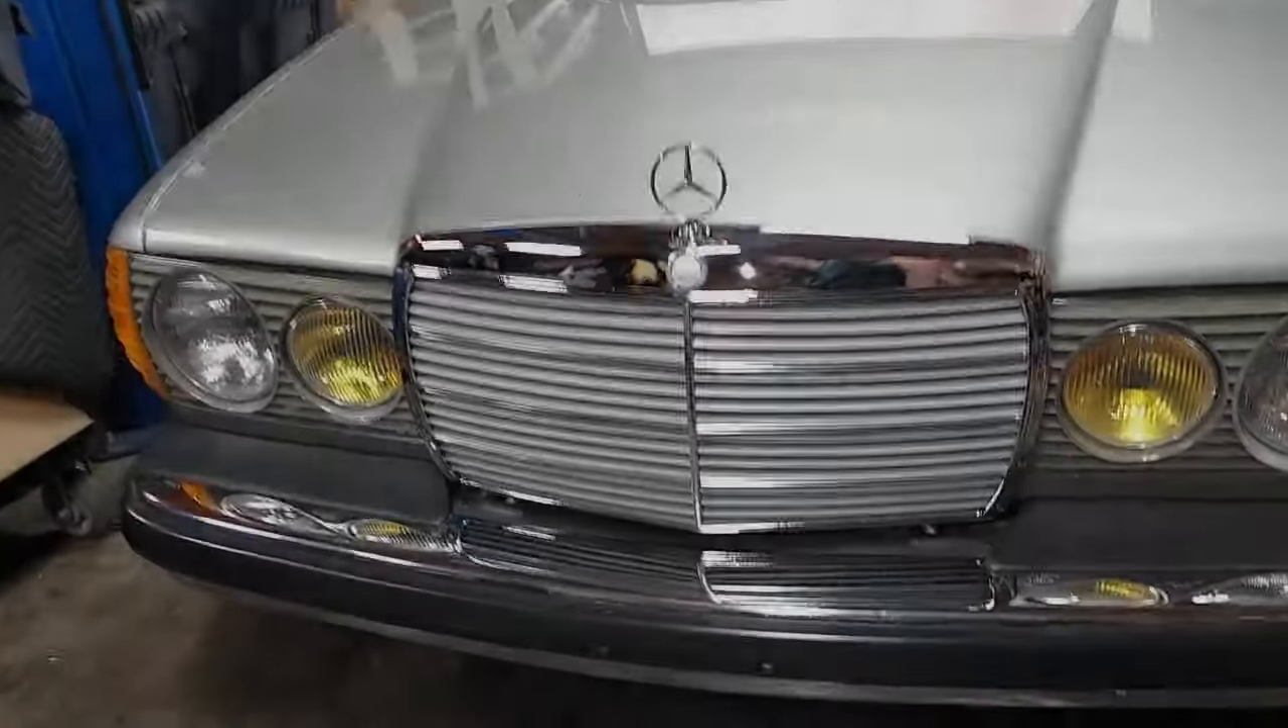Brand new grille. Got the original logo back on here.